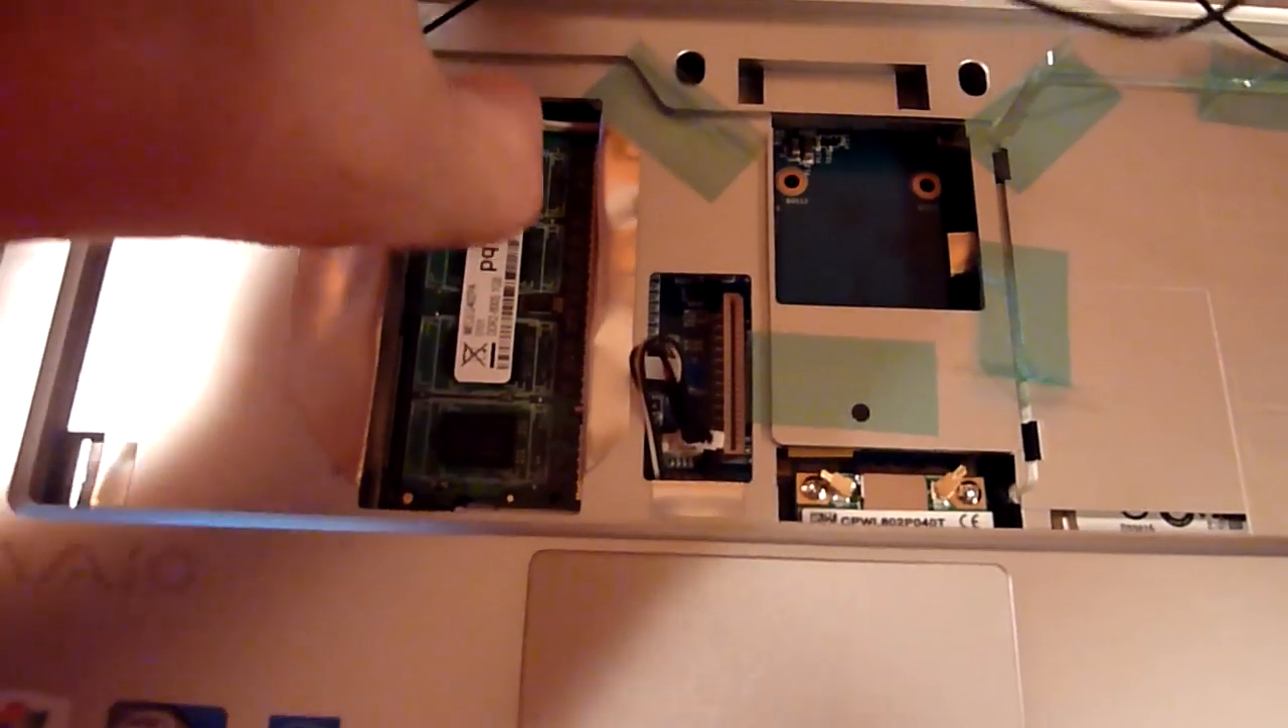And as you can see here we already have the RAM here.